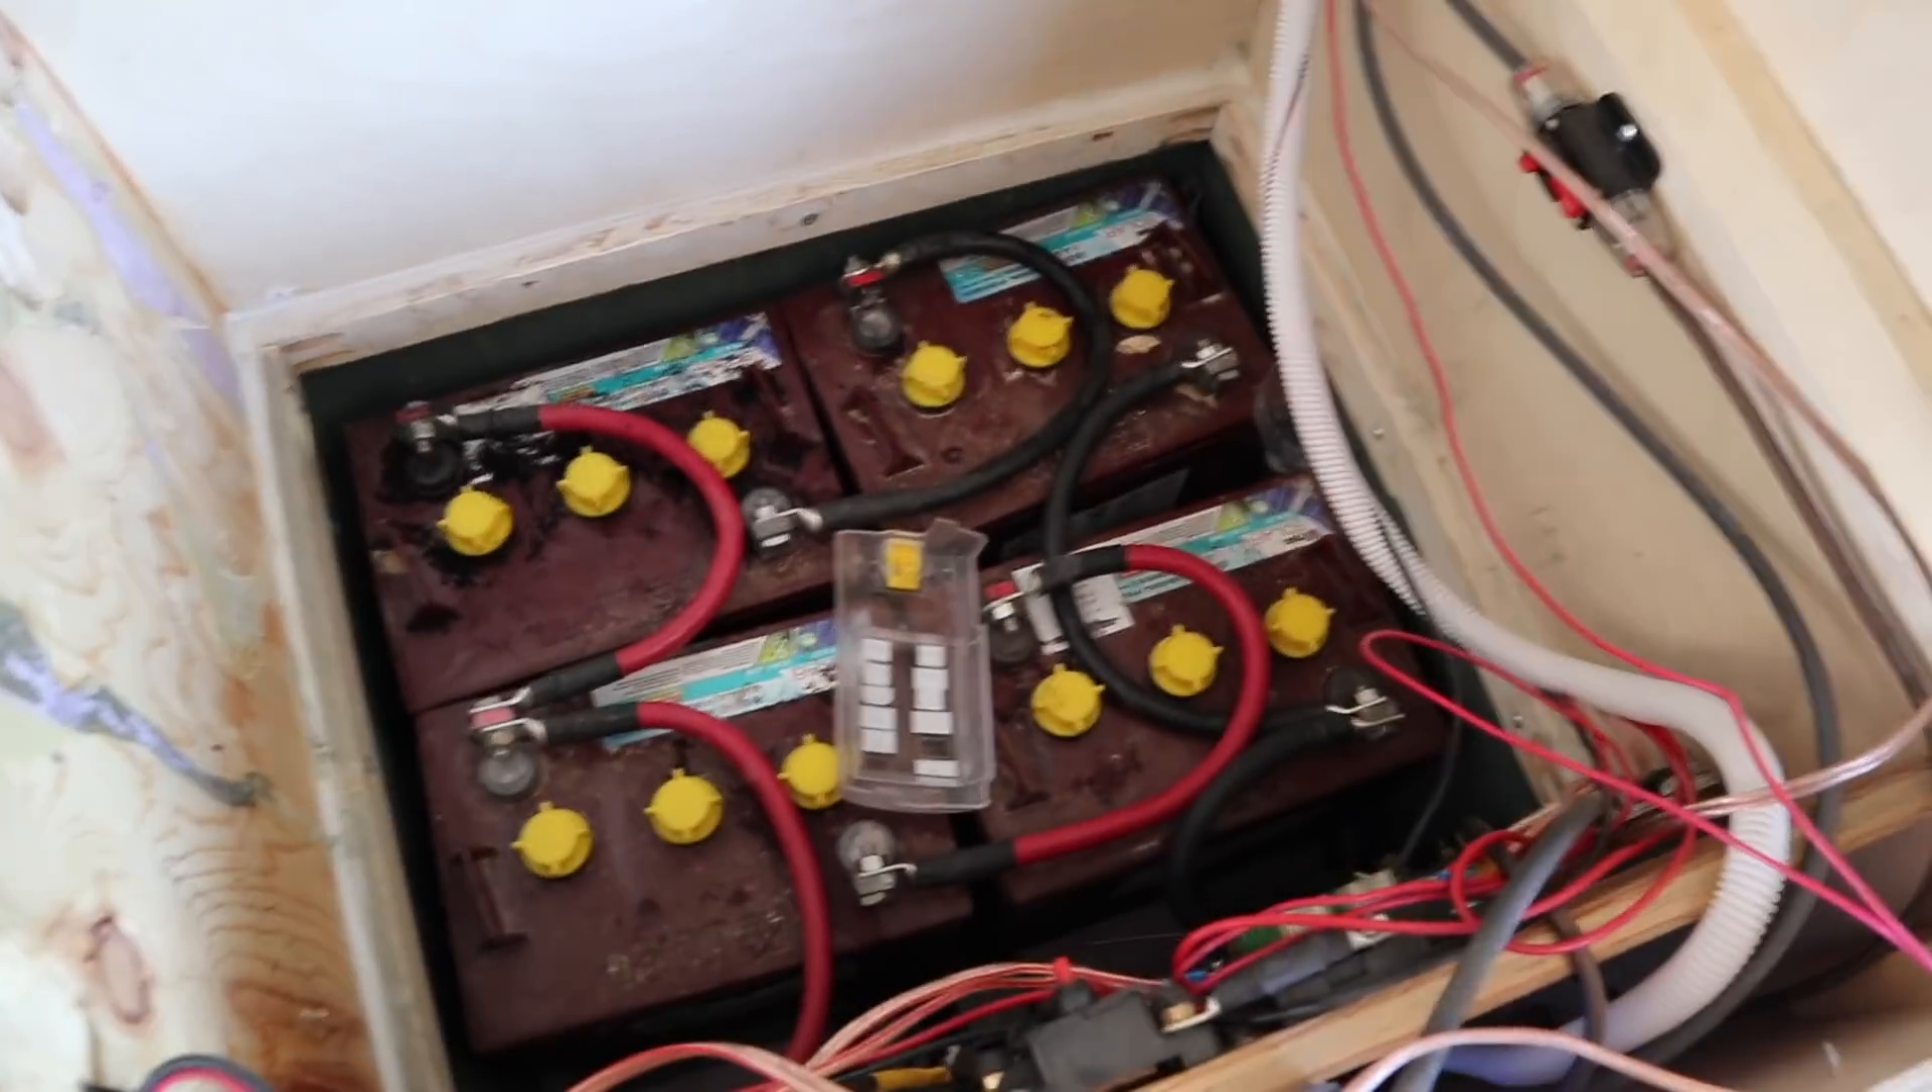I've just taken the cover off of my existing power box.